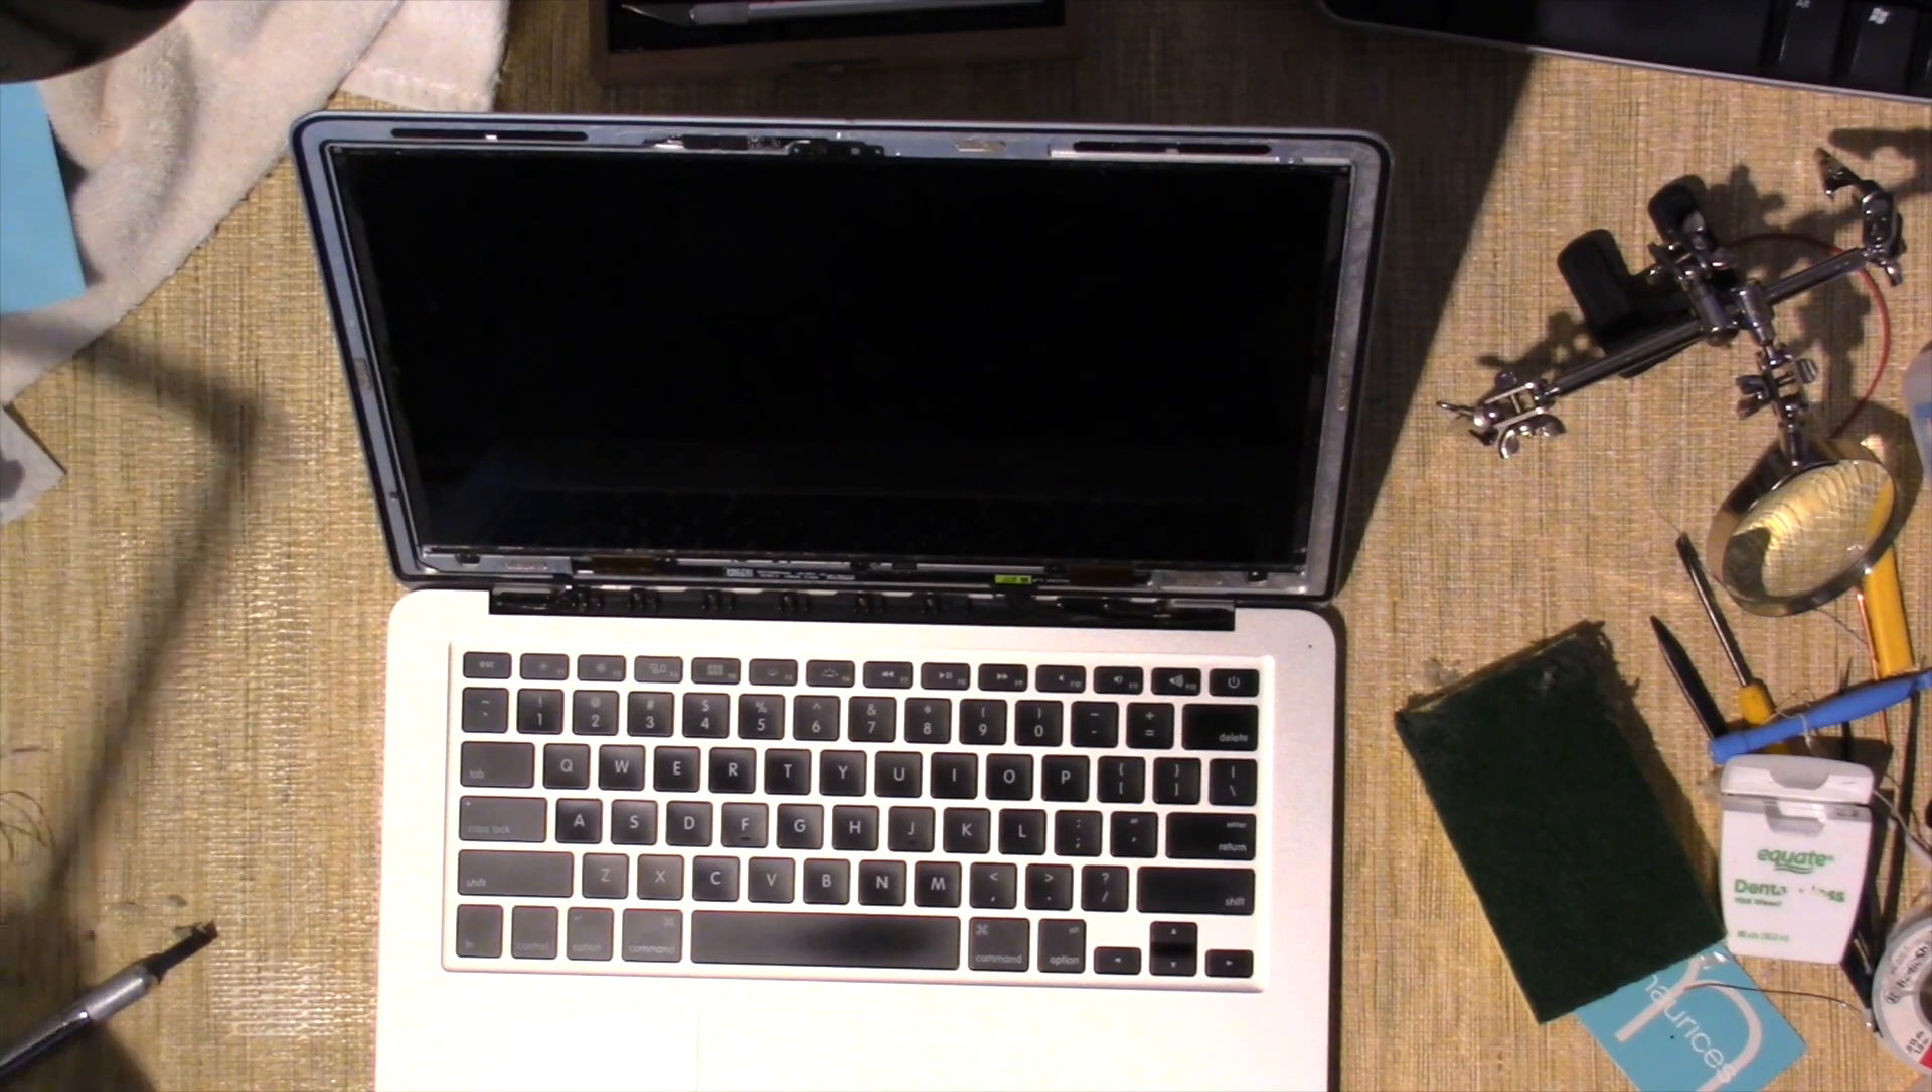Alright, so this is where I'm at so far. I took the bezel off.